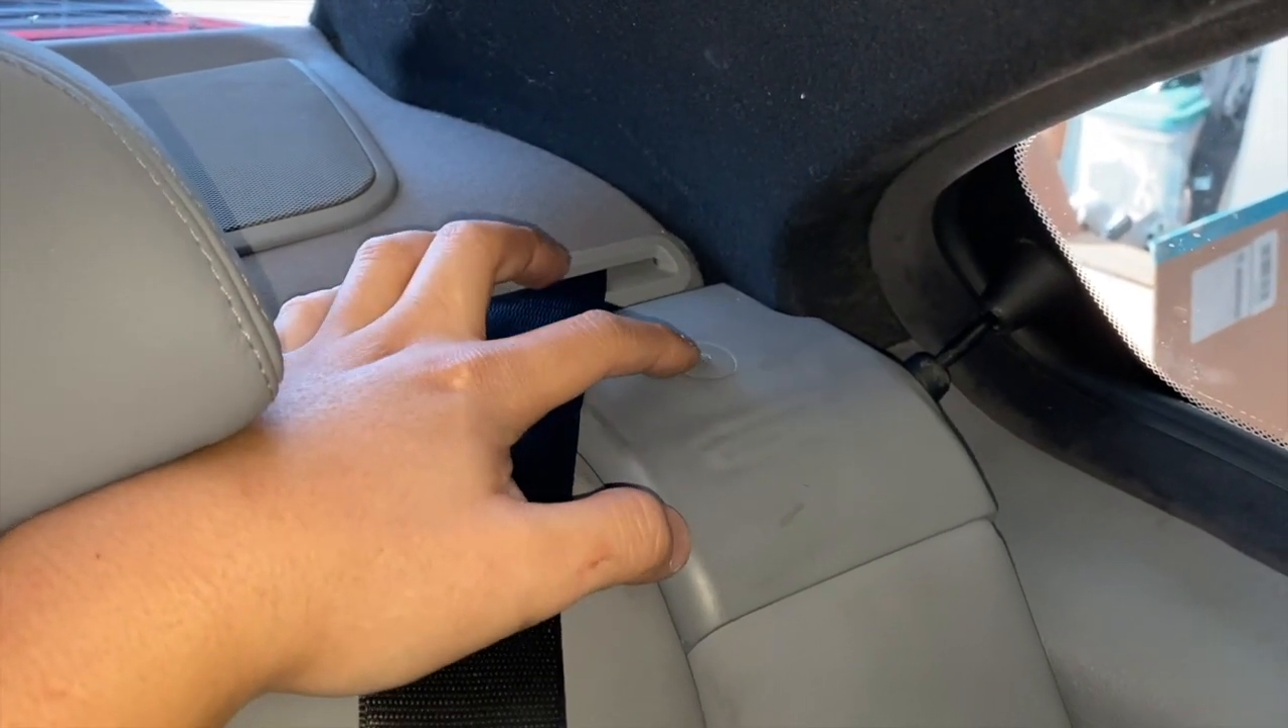So you can see on the driver's side of the car it still has the stock push pin that's missing from the other side so pop that out.